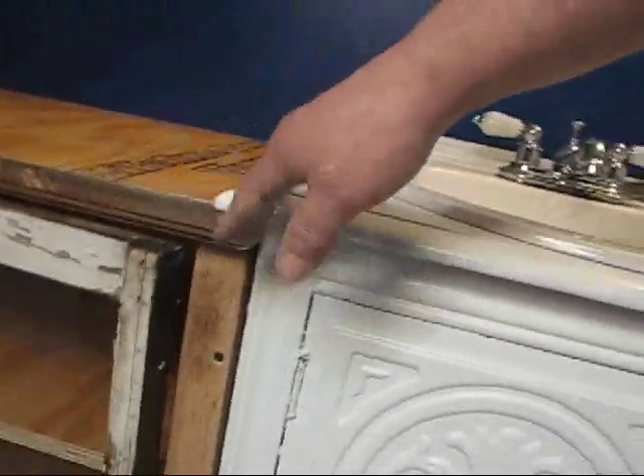And I also put a little oak strip right here on the front of this plywood.